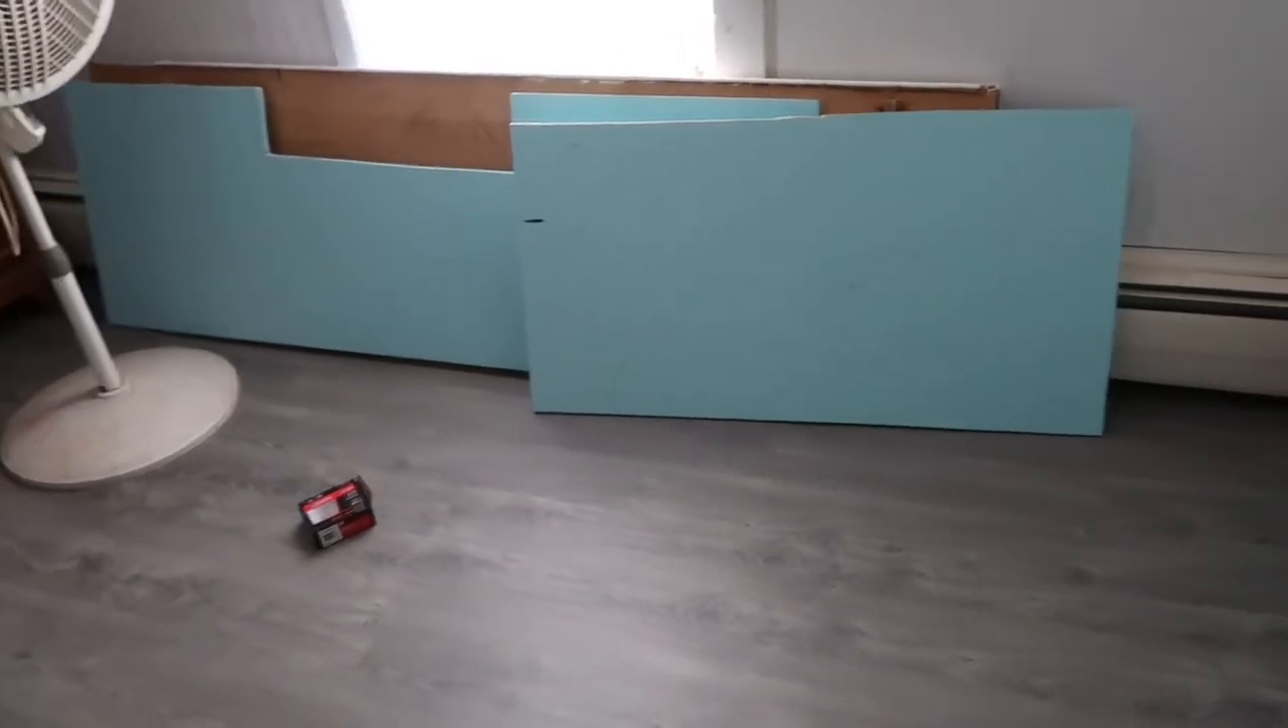So I have most of the floor down.